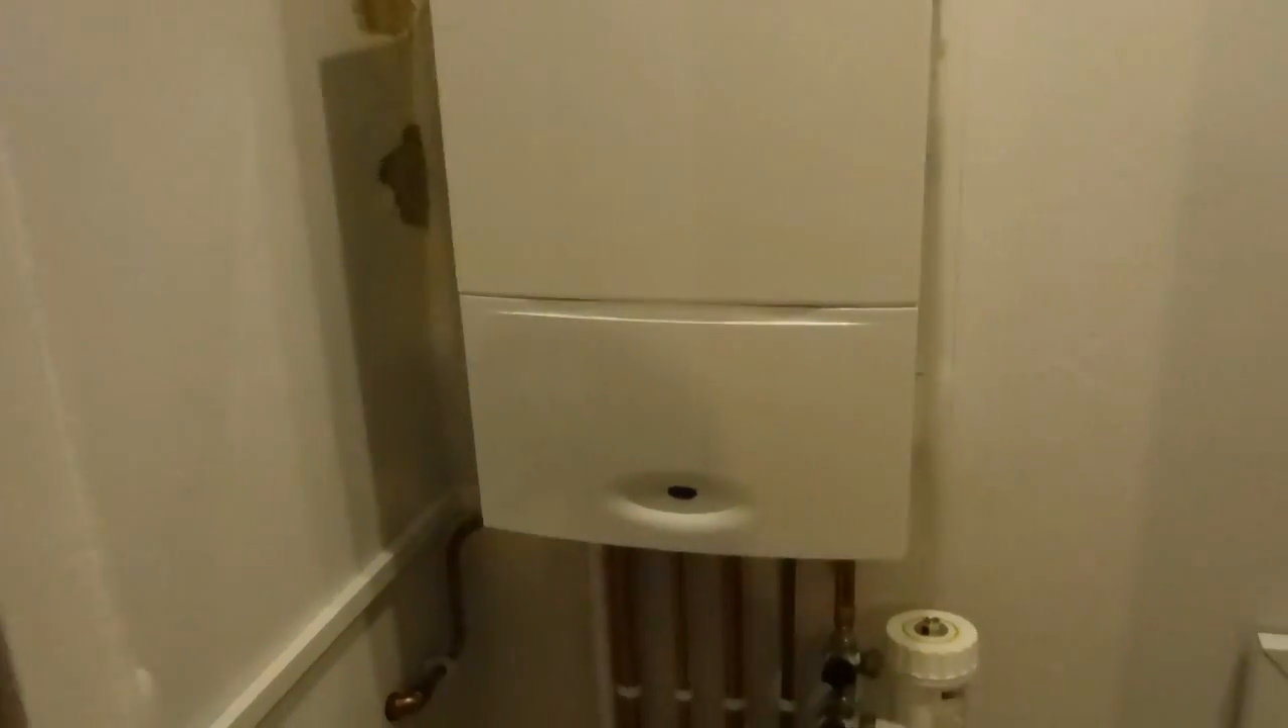As you can see. We've got the boiler all back together. And the cover back on.